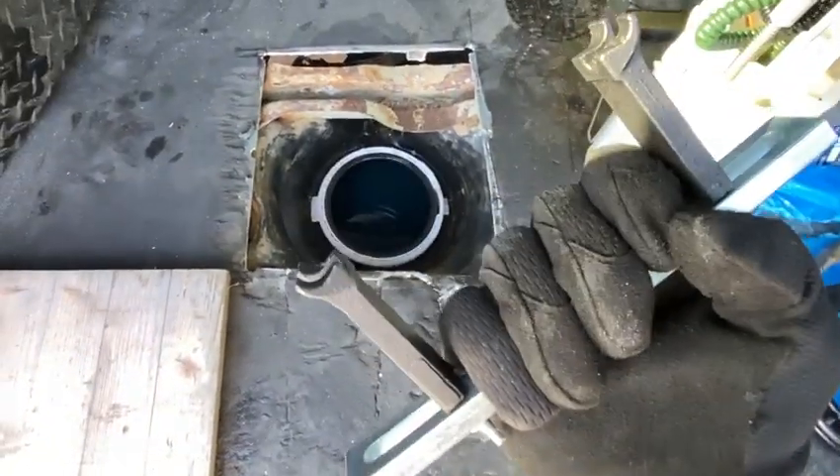Anyway I've got this adapter ring on now and it wasn't actually a case of clipping it down it was a case of twisting it into place.